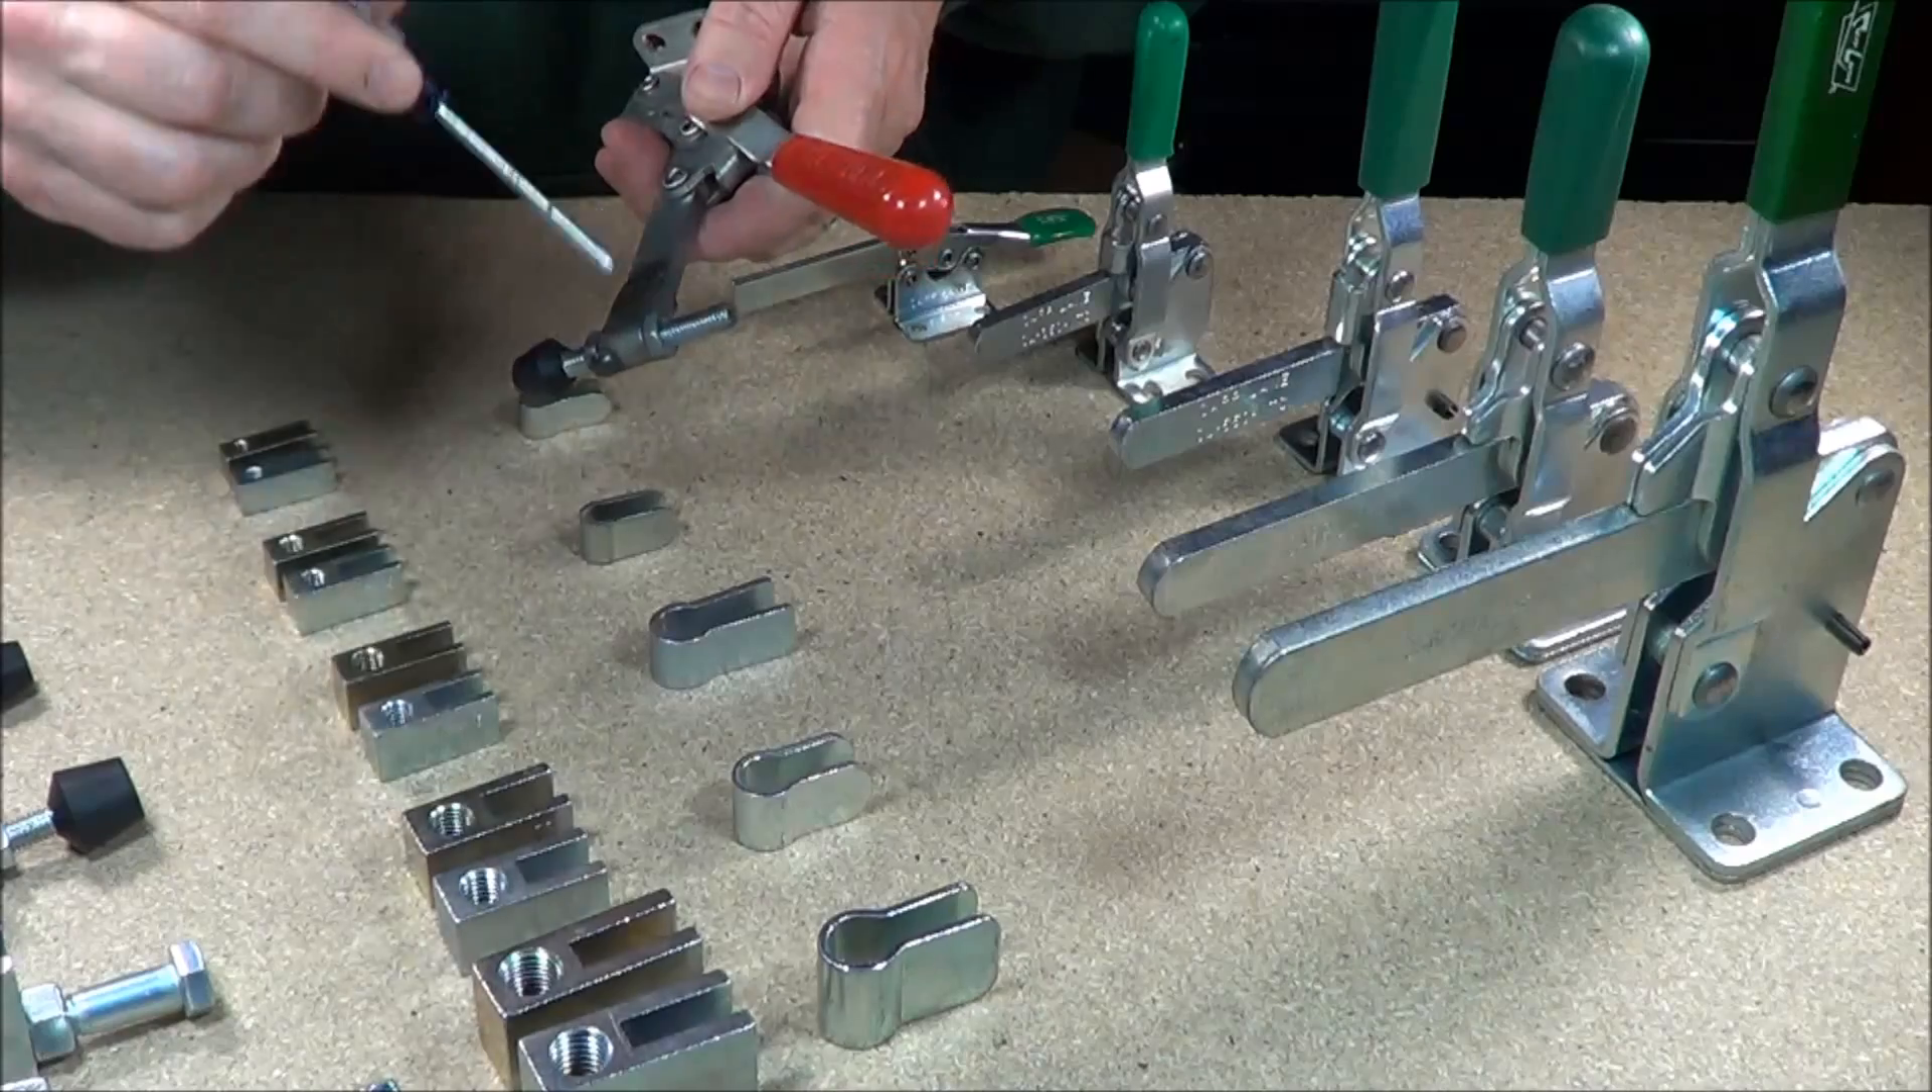But what happens is you have this extra thread that sticks out the top.